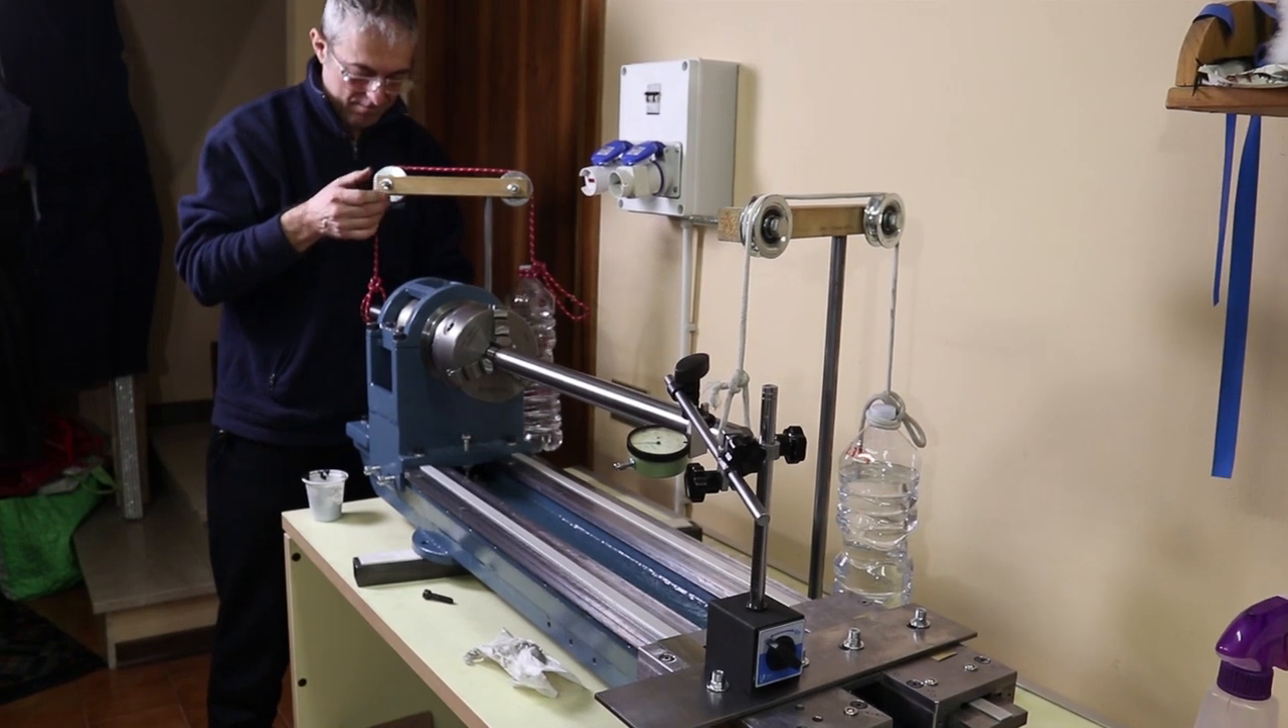And now the counterweights are hanging at the extremities.